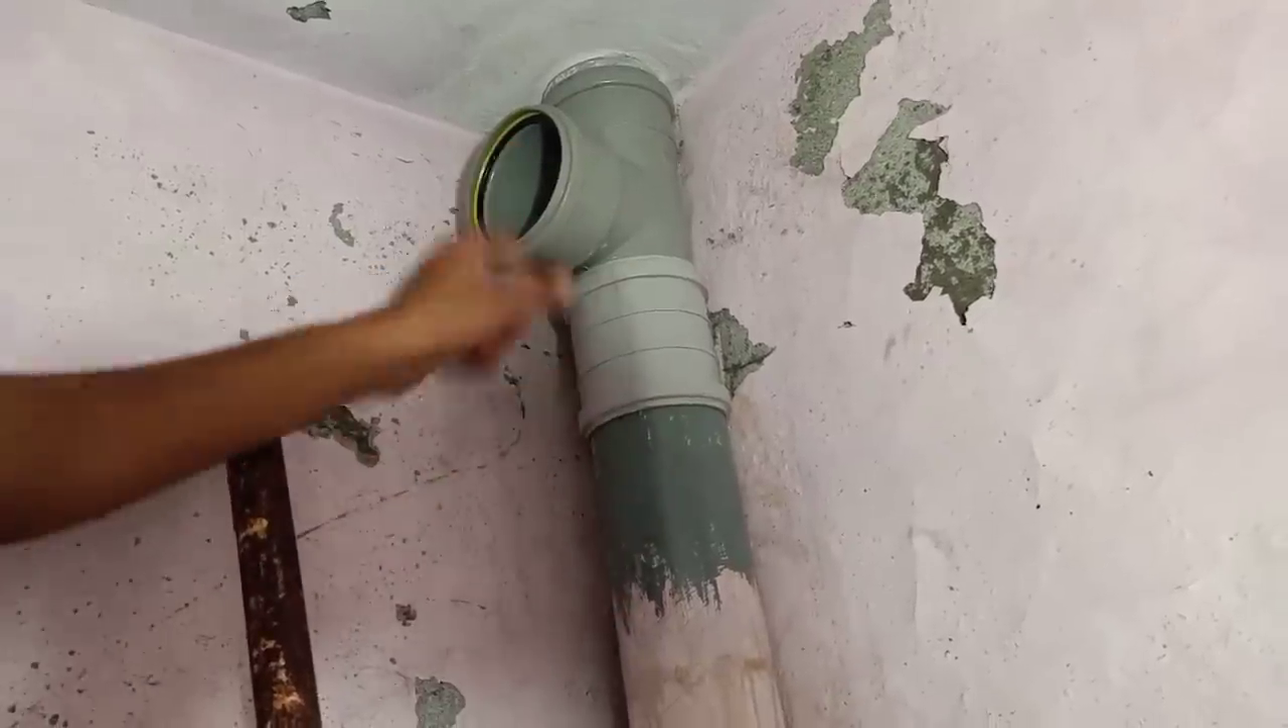तो आप देखें दोस्तों यहाँ पर T connect हो गया है।